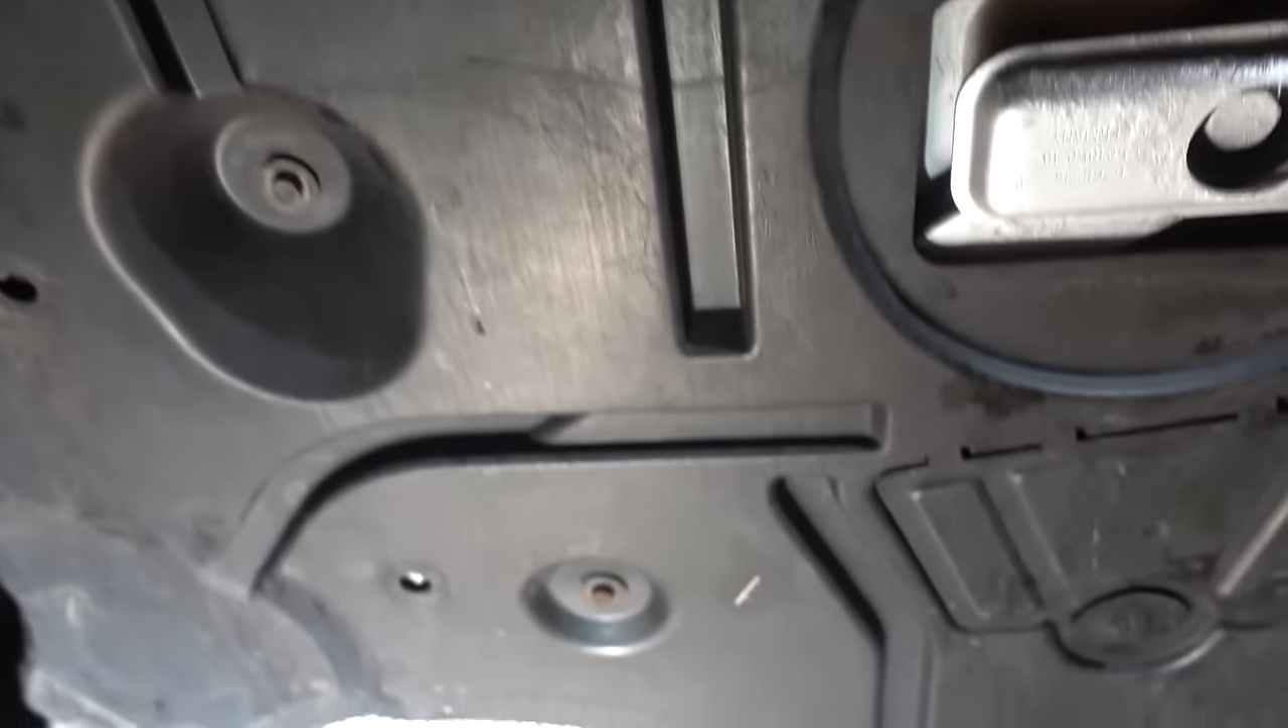Die Plastikabdeckung ist wieder drauf. Das schaut ganz fein aus.